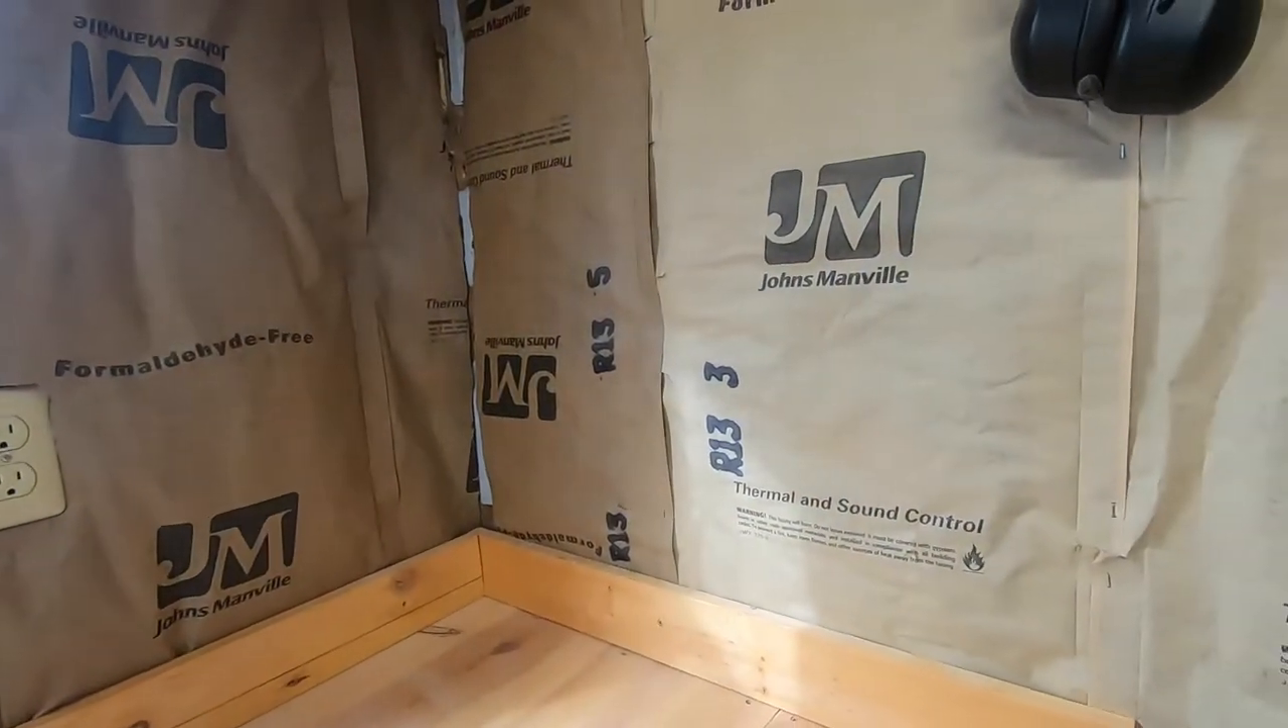I also got my insulation put up back there.